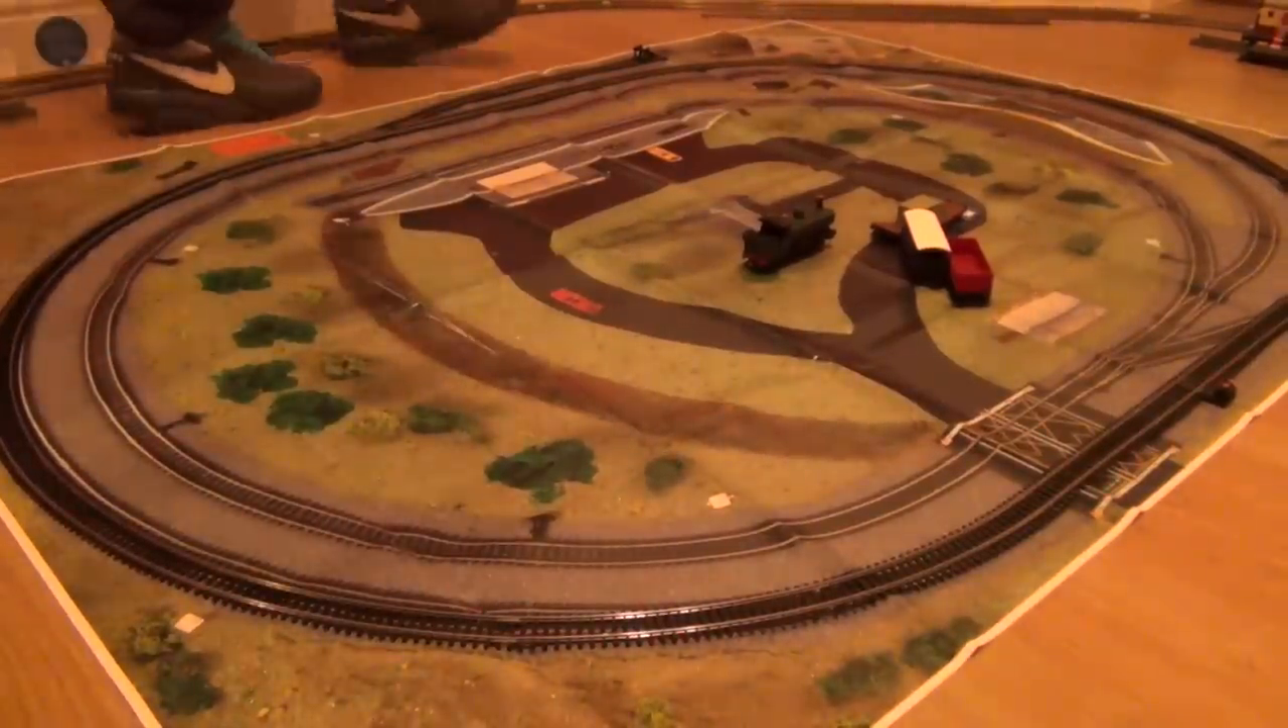You can see all the tracks in place.